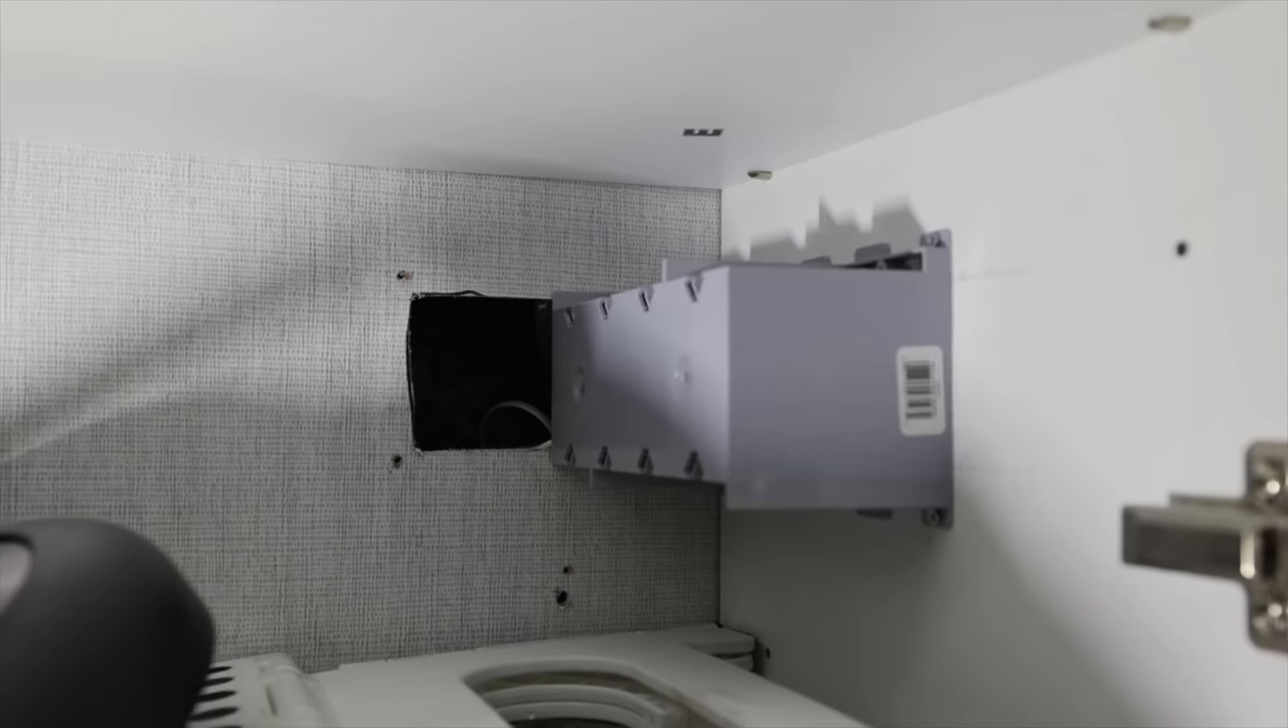Now we still have a little bit of a hole back there, but it's not a big deal because it's inside the cabinet.